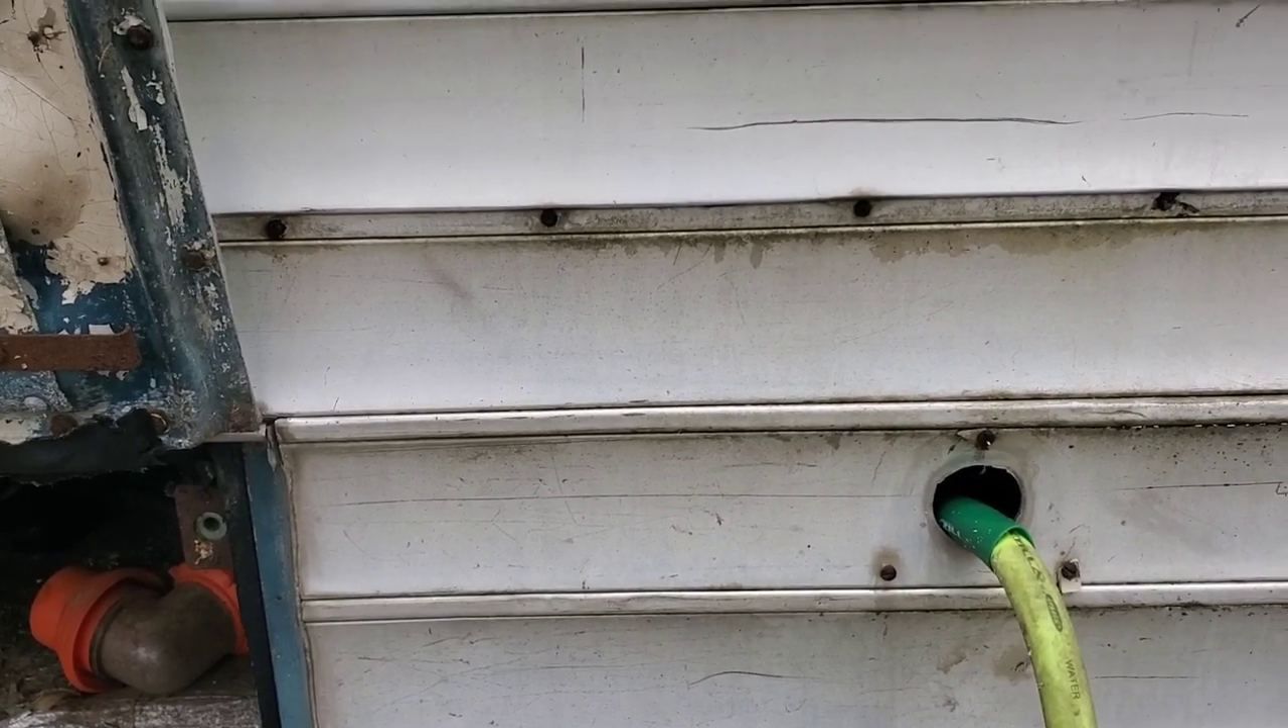I've got a hose going through the old vent before we change that up because I'm not gonna have a vent just coming right out the side of my bus.